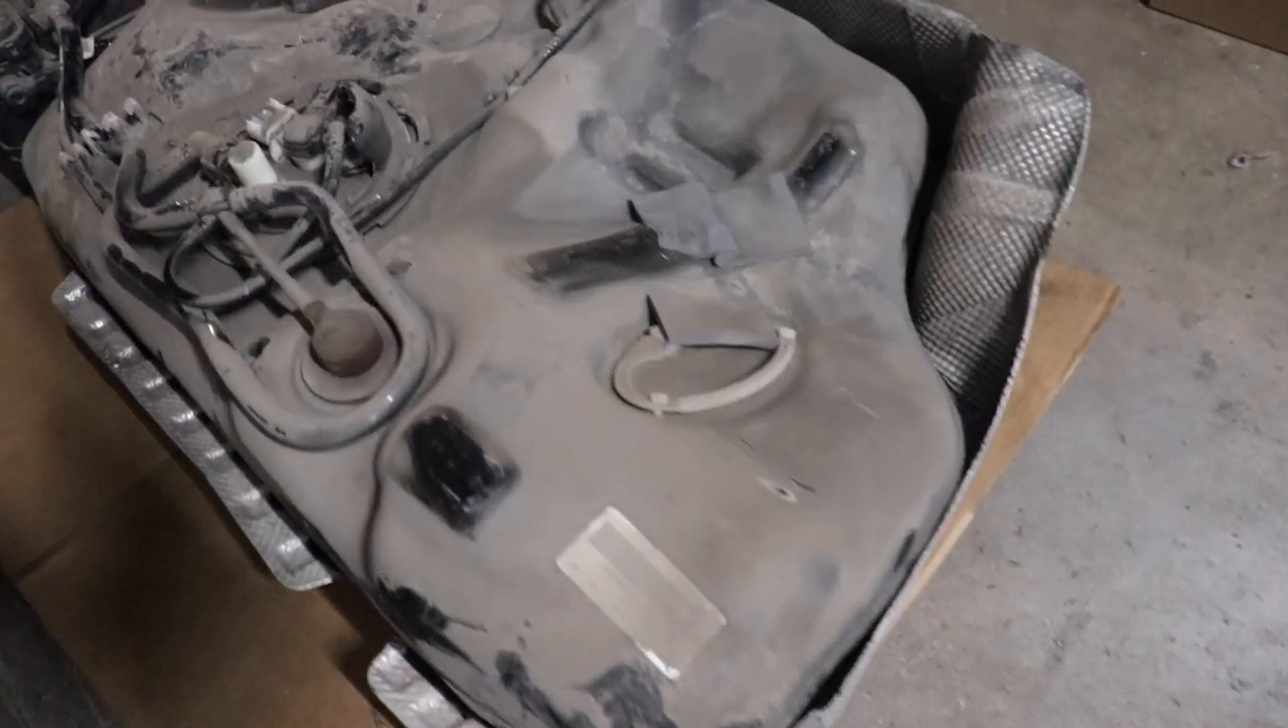Okay. We got the fuel tank out. I've dragged it into the shop.